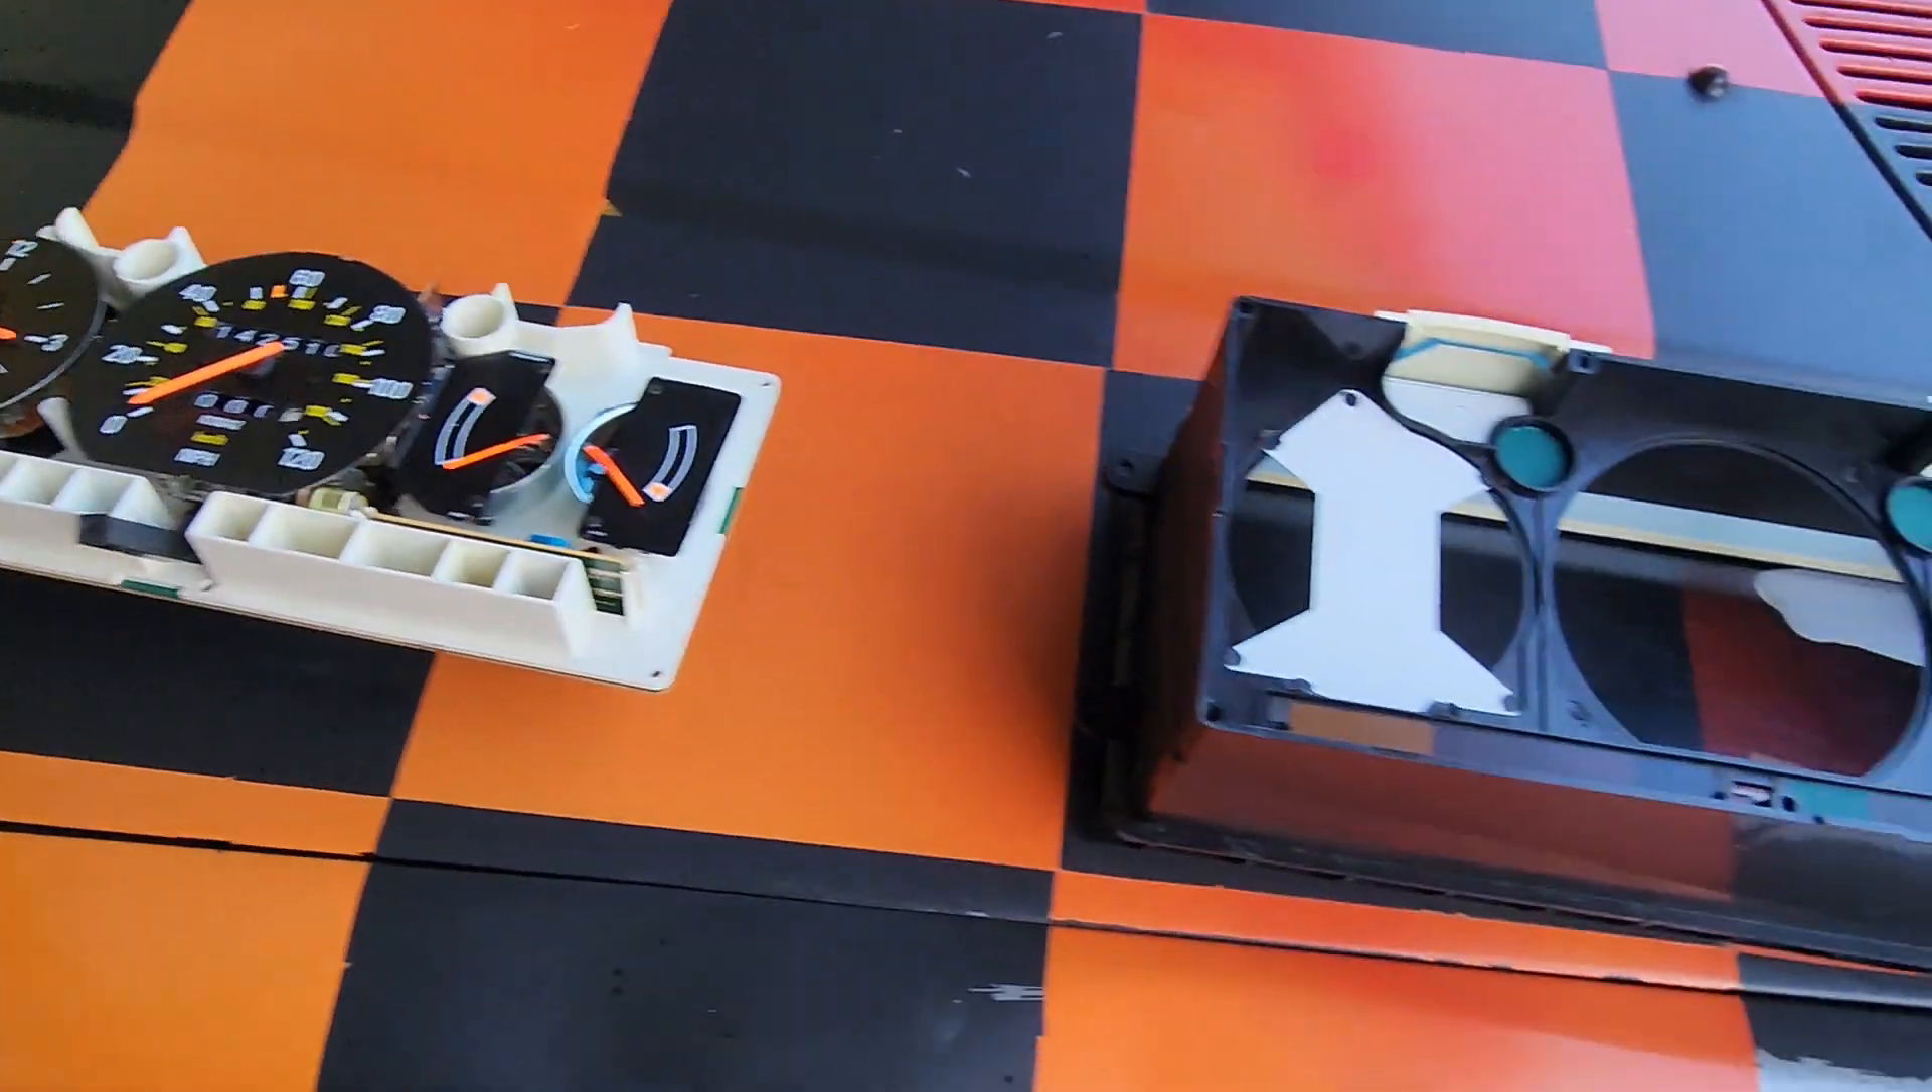But, we now have, of course, the gauge cluster out of the car.